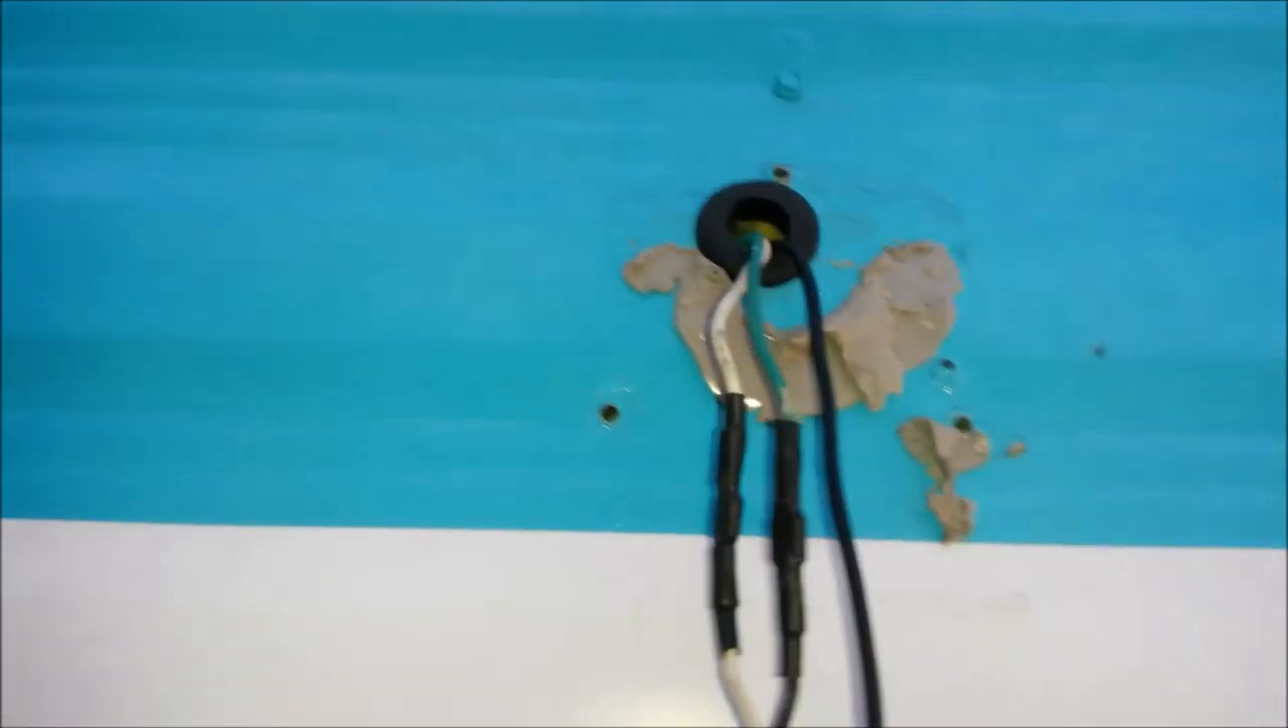As you can see here, I've taken the license plate down and there's a hole right back here with the grommet on it.